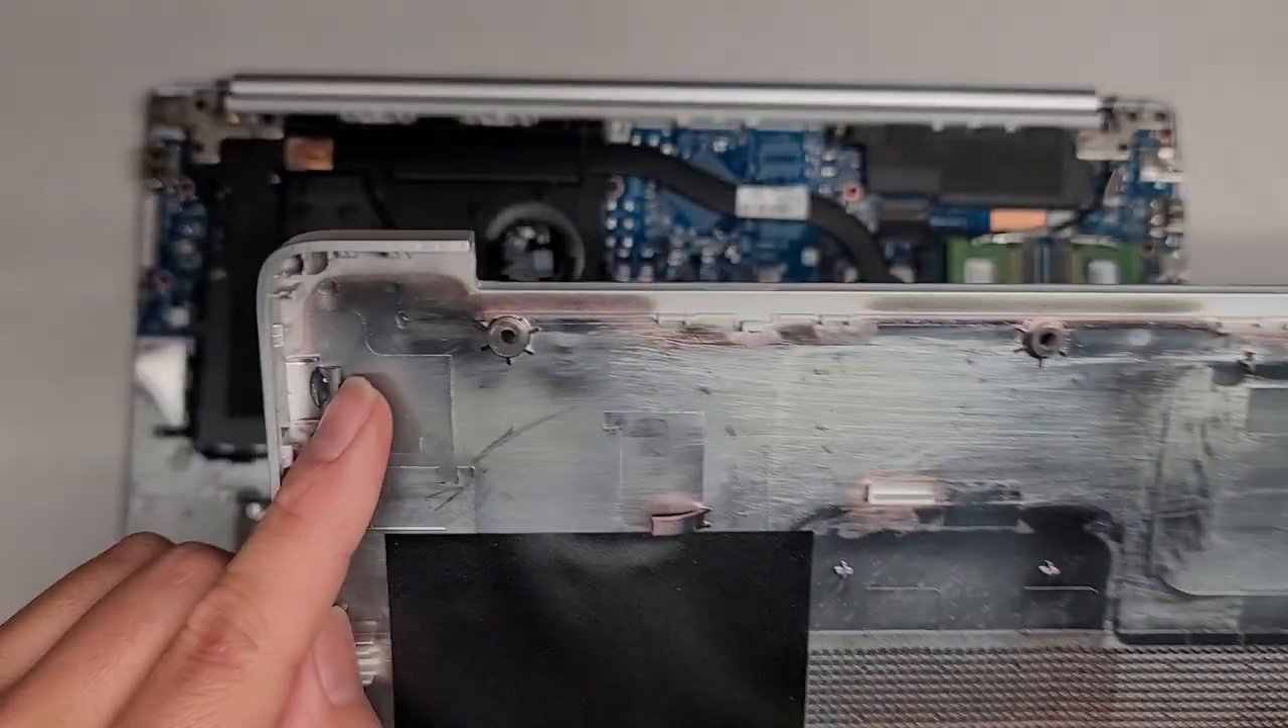Okay, we got the bottom cover off.